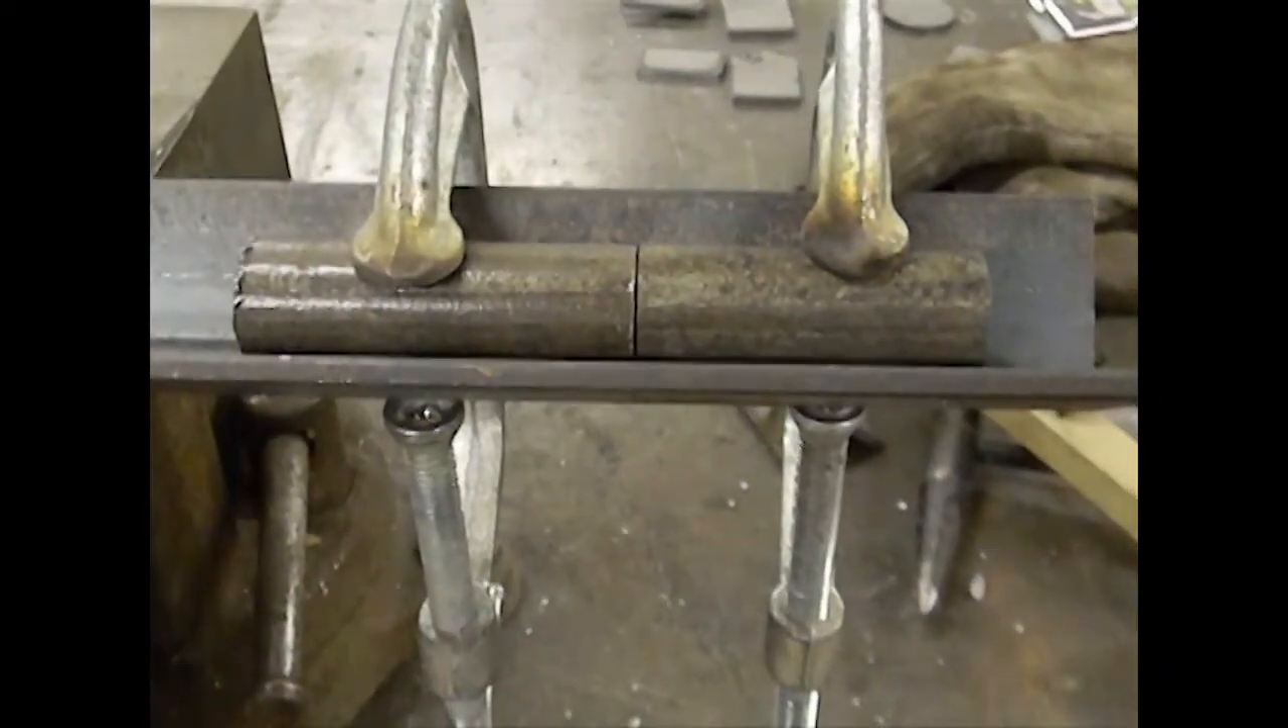And as you can see, I have two very small pieces of pipe lined up, being held in place by two C-clamps.